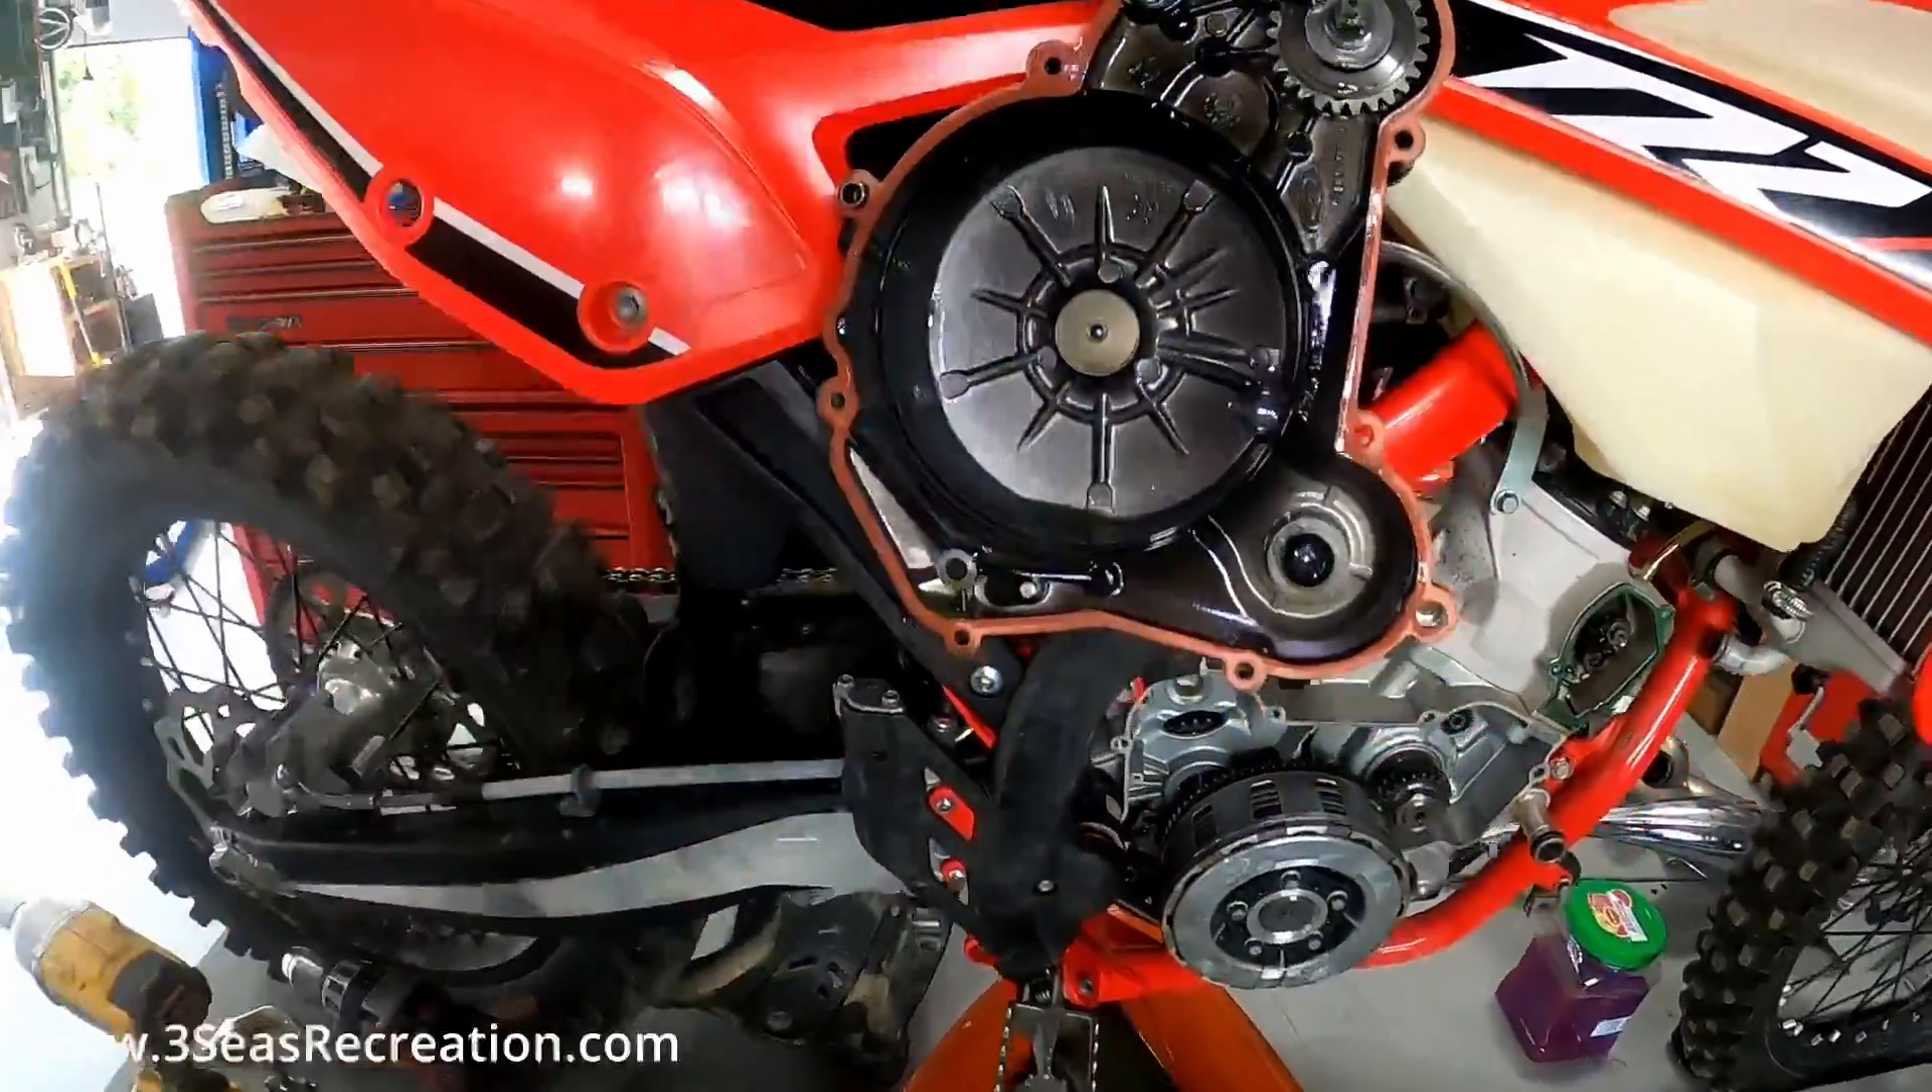So now we've got our clutch cover up and out of the way.